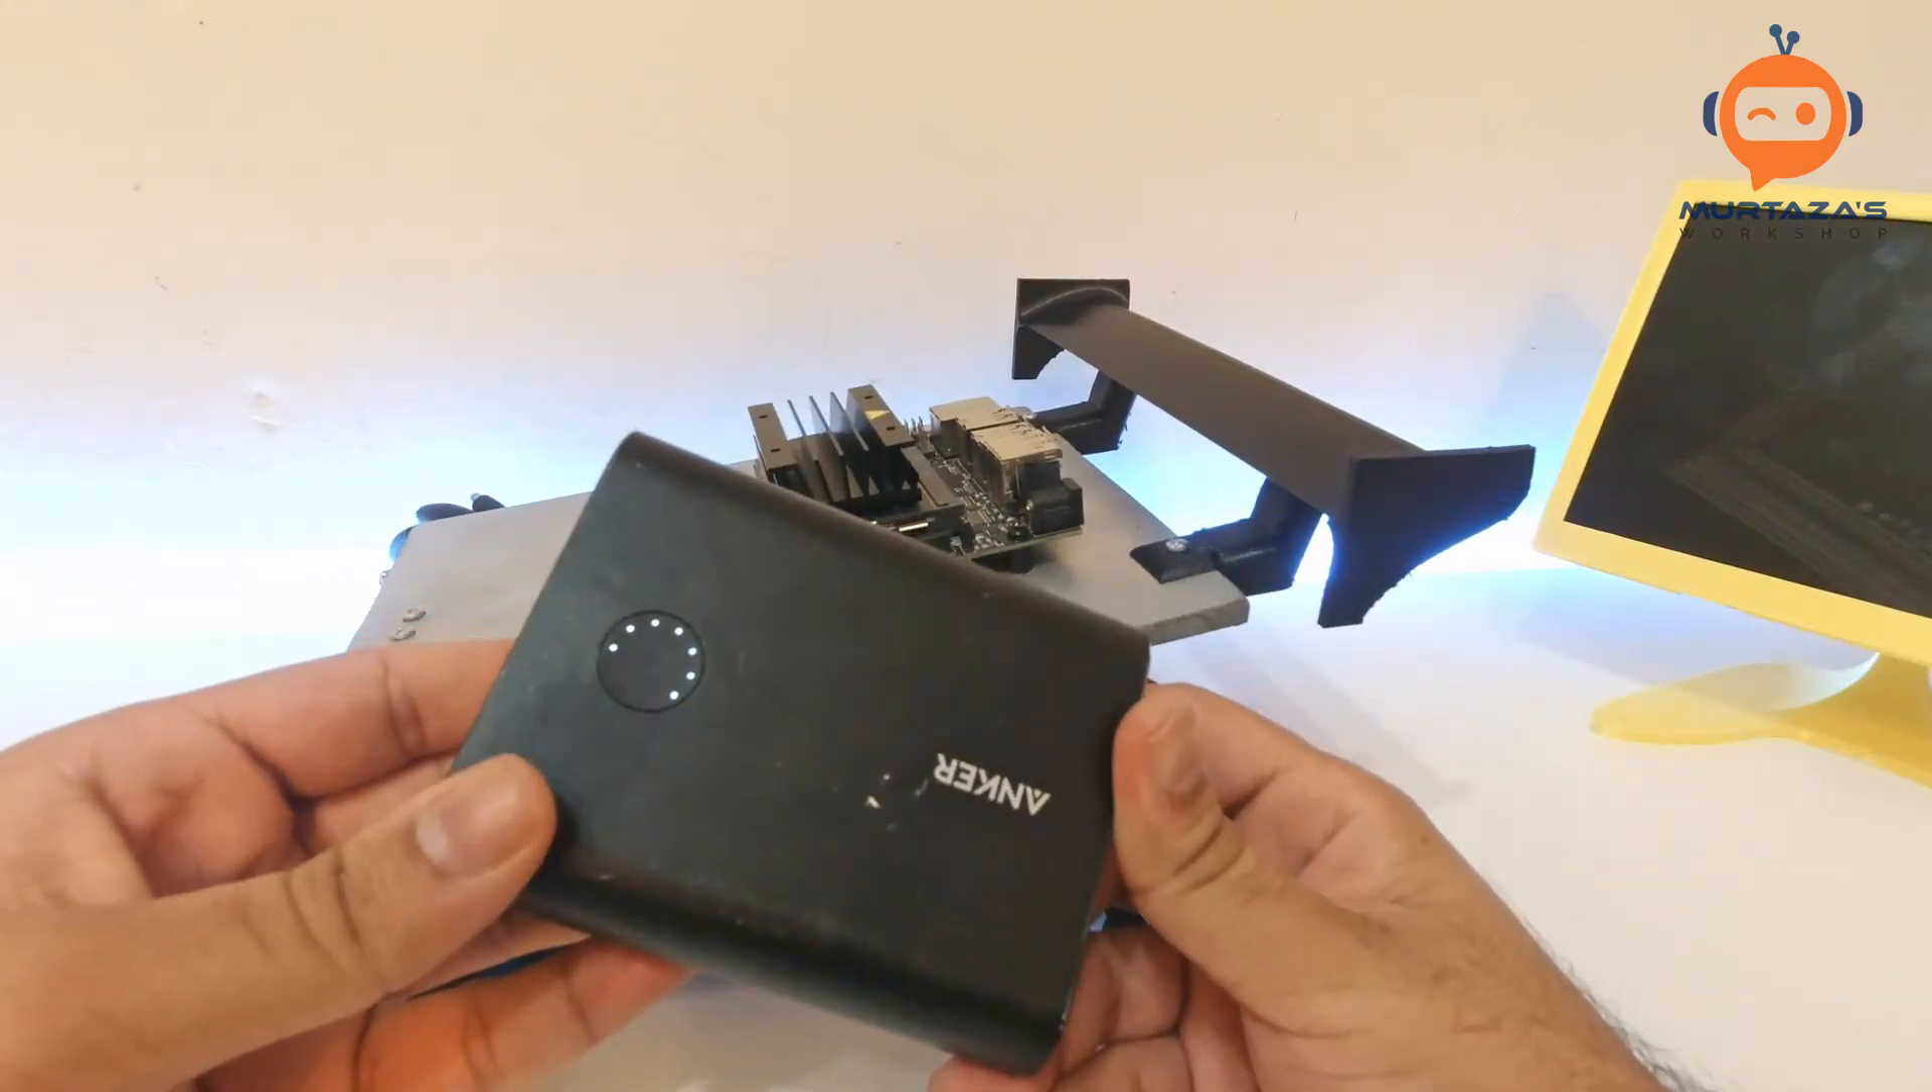So I still have to attach the battery.